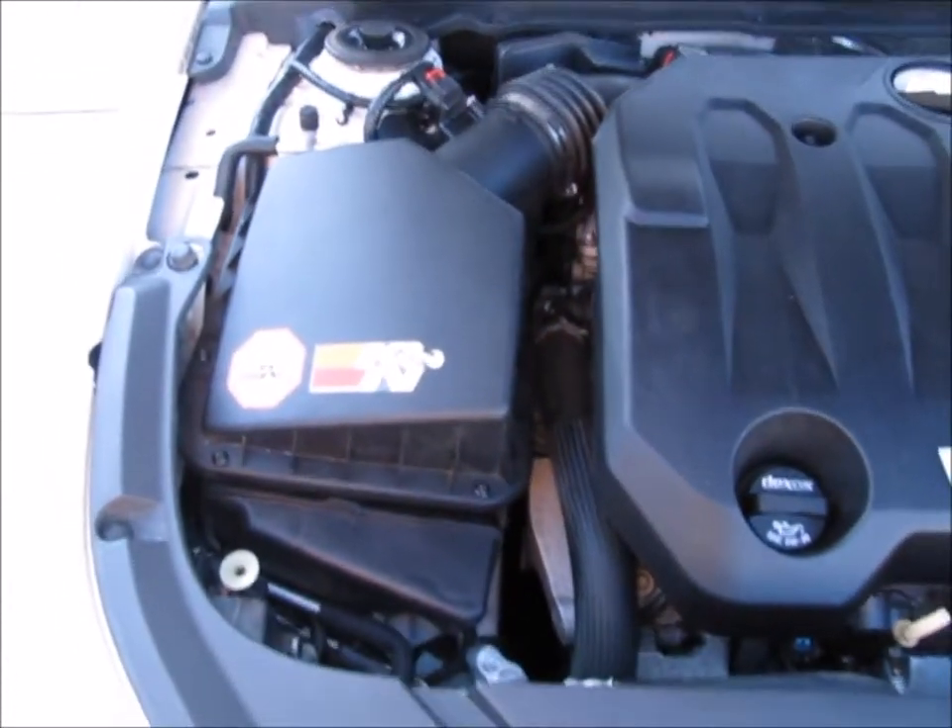Okay so the job is all done. As you can see I've got the K &N decals on the air box that clamps back together, all the bolts are tight.